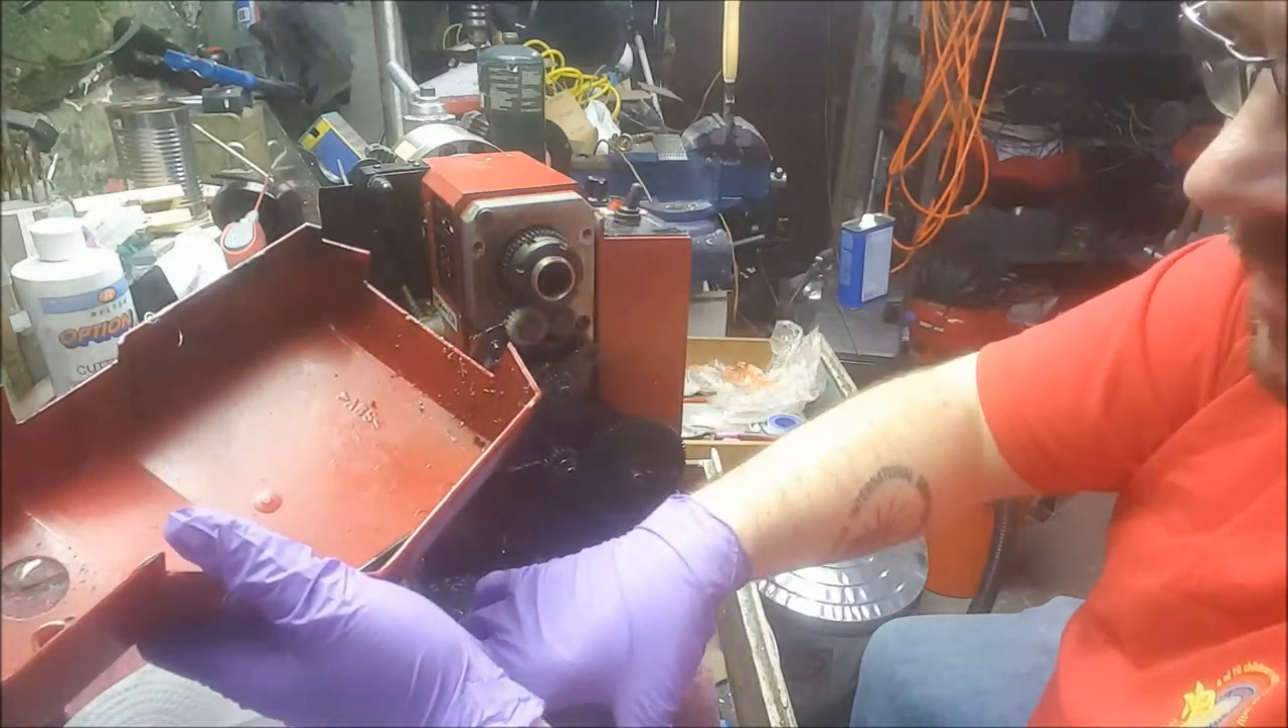So, all I've done so far is remove the main cover.